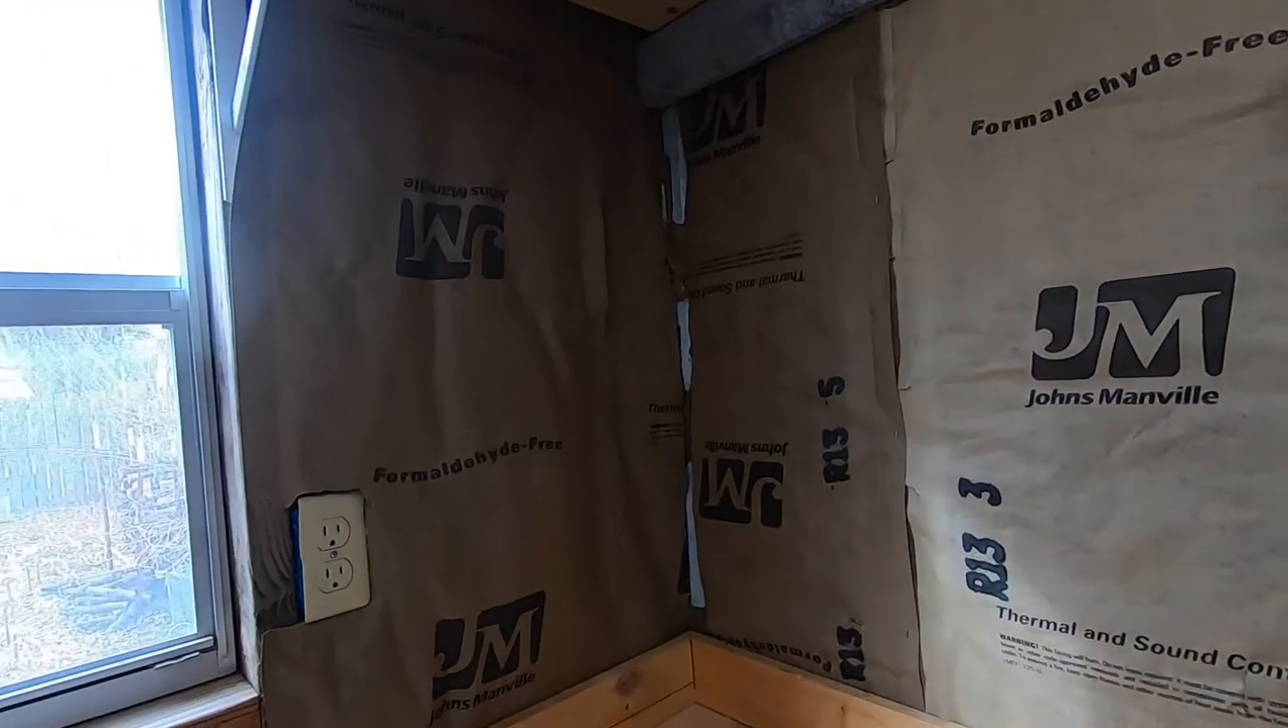I also got my insulation put up back there.